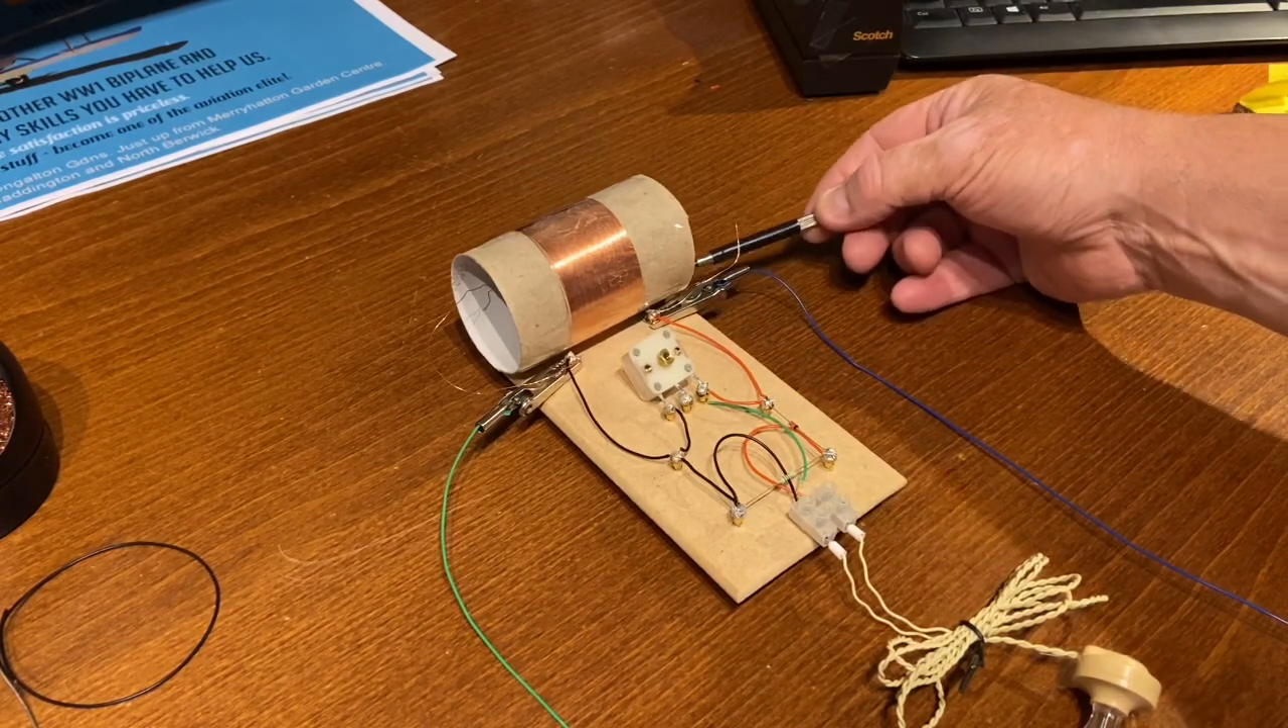That's the whole thing assembled i've taken the cardboard tube and um i've glued it with hot glue to the board.